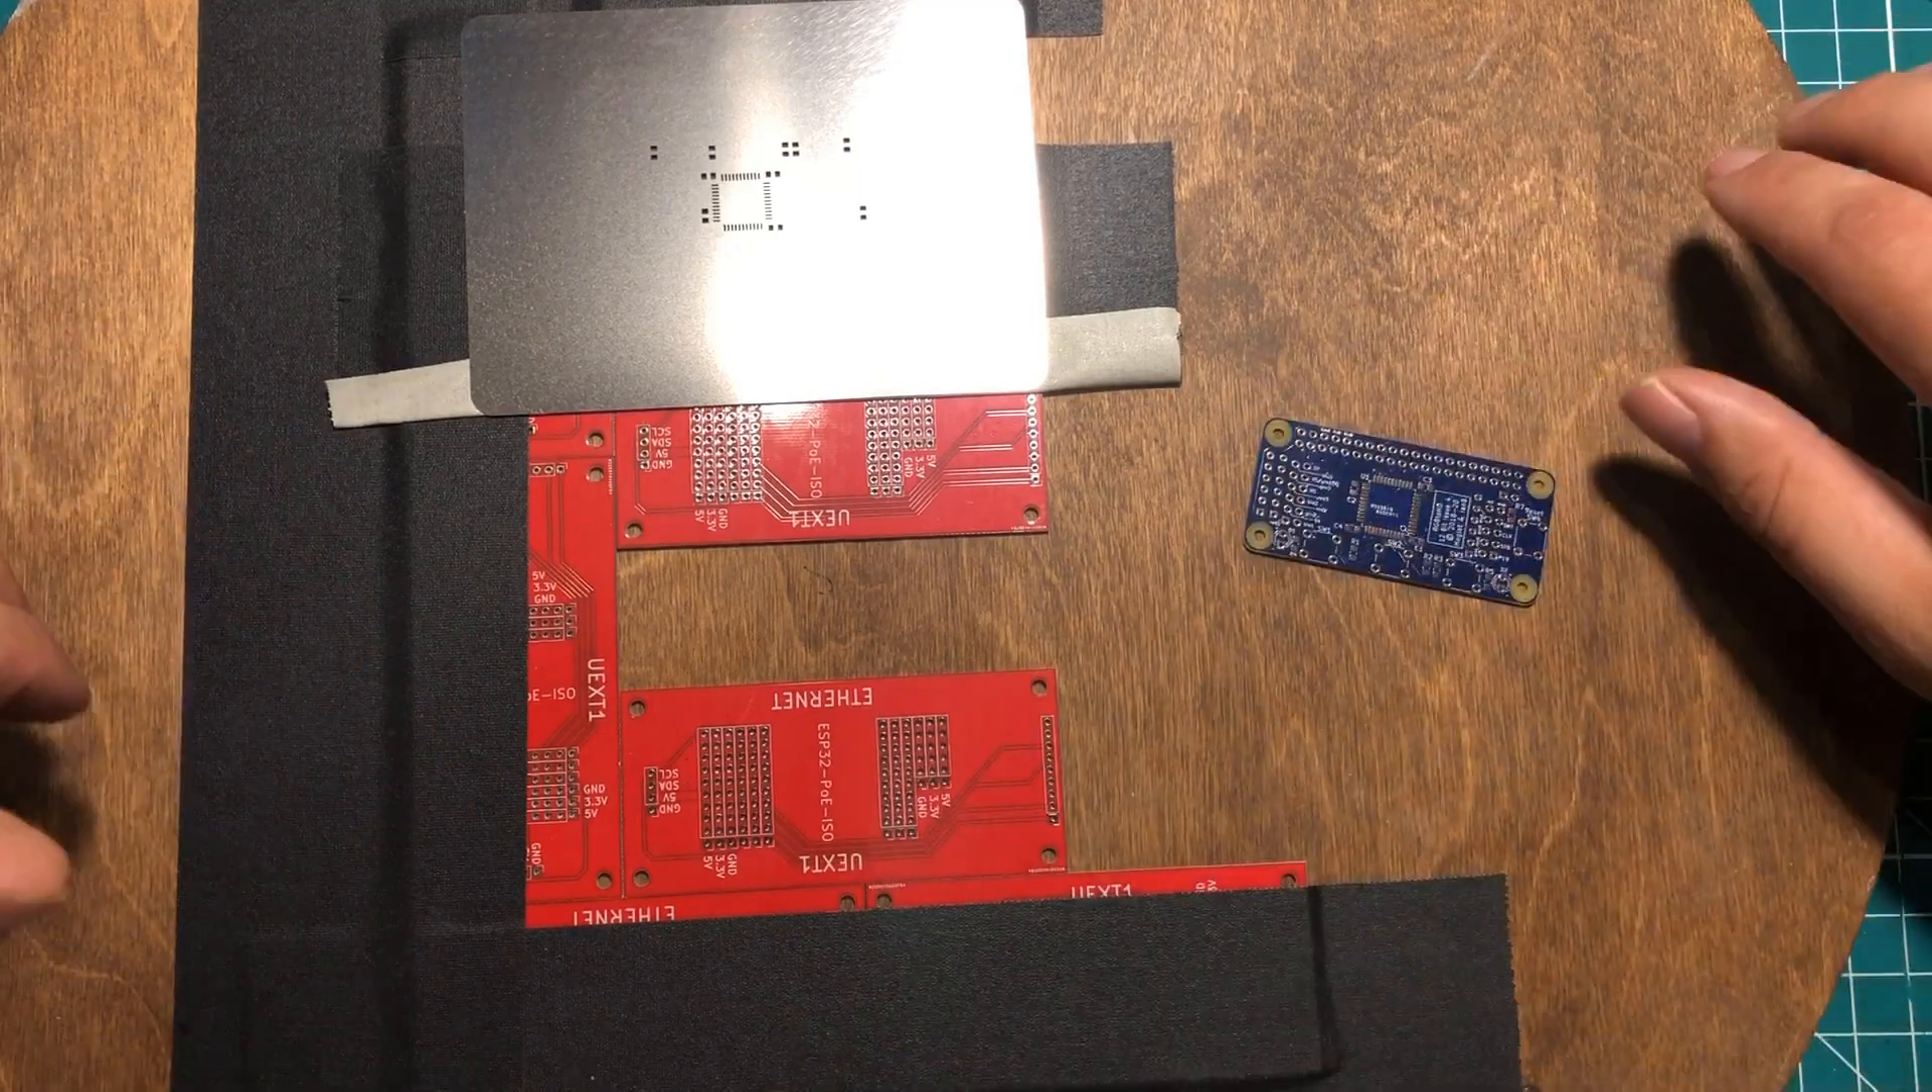So the first thing I've done is I have taken a scrap of wood here and I have taped down some old PCBs to form a little form for putting in my board.